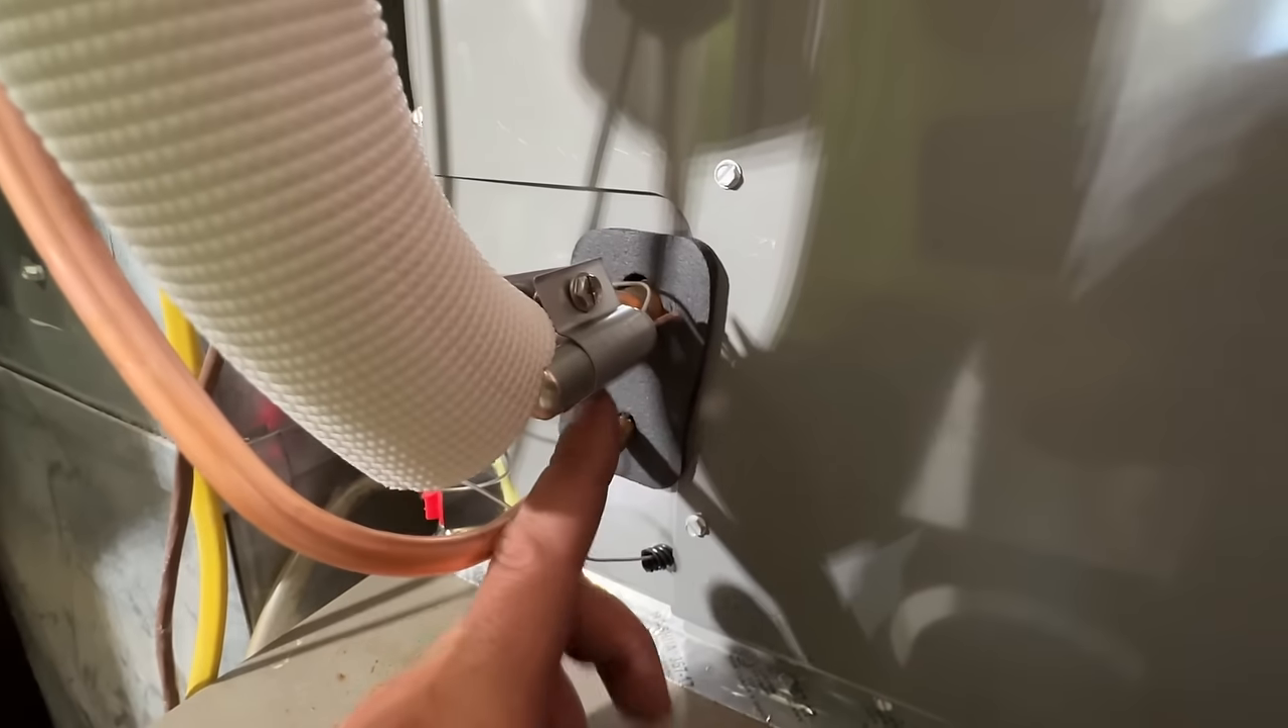All right so we've got our seal put on here.